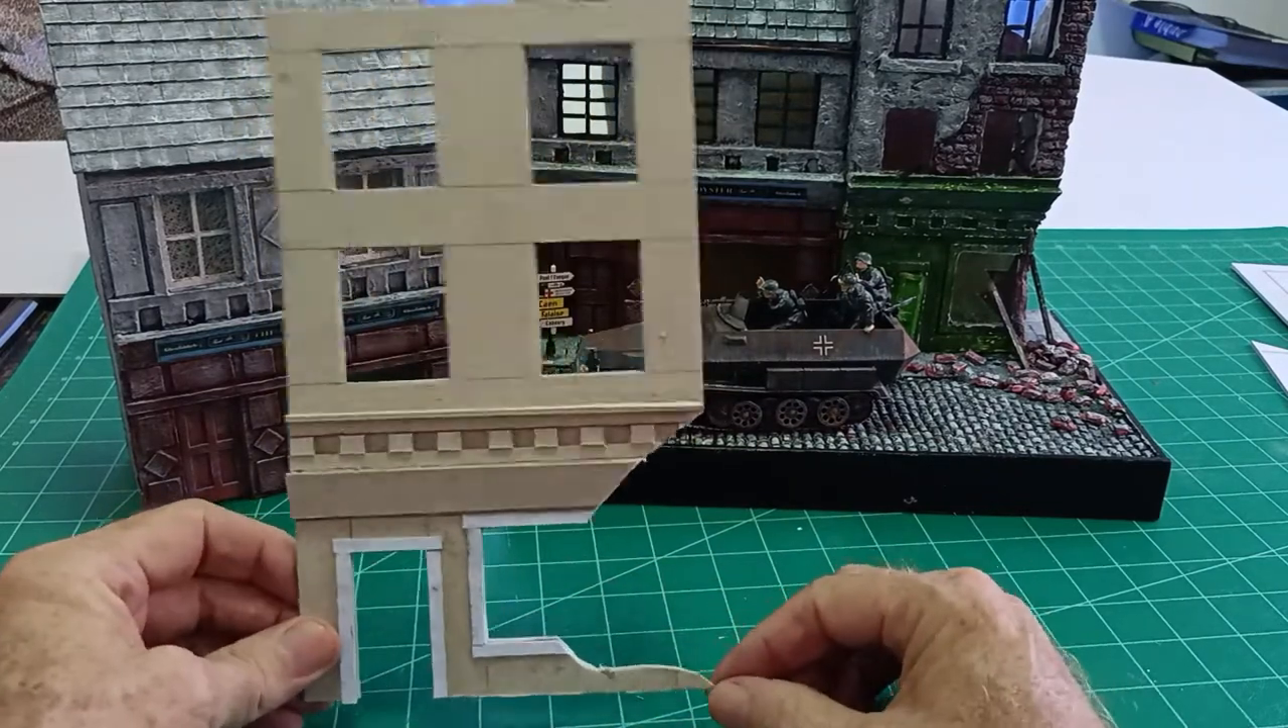I've glued all the molding on already and made a cut out for where the bomb damage will be so there will be a big hole in the bottom of the building down there.